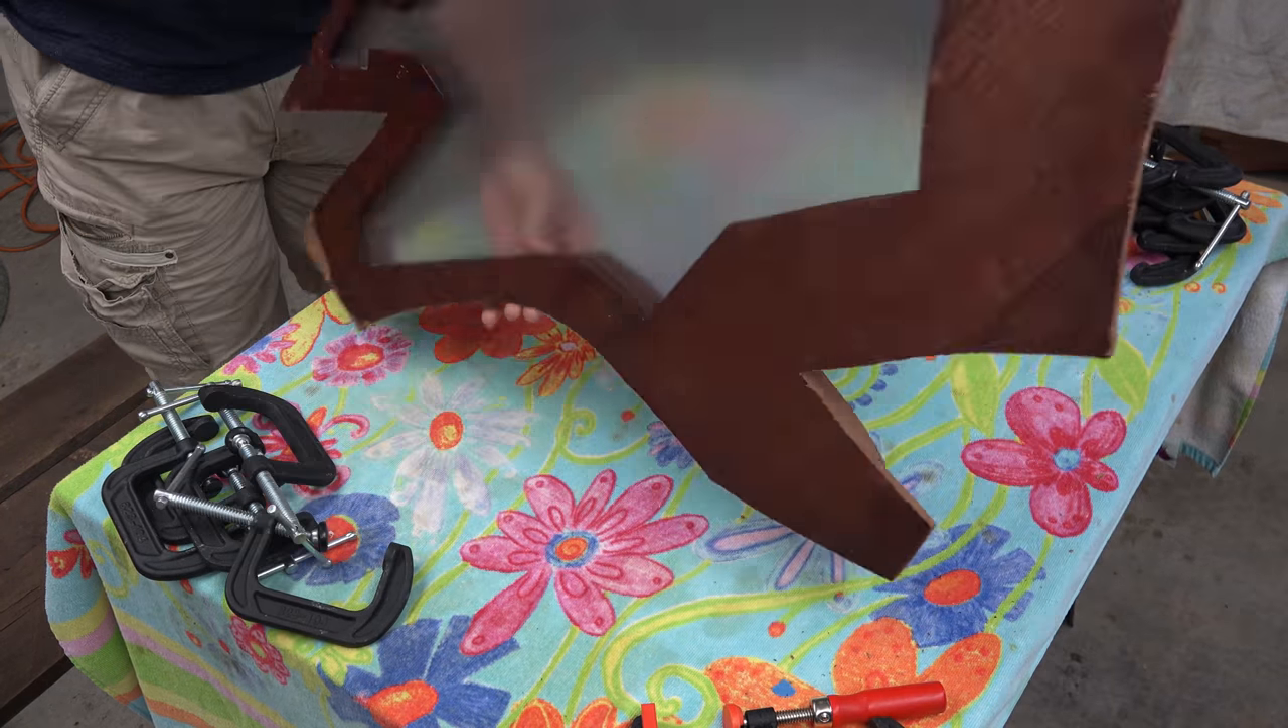I removed all of my clamps. Looks good.